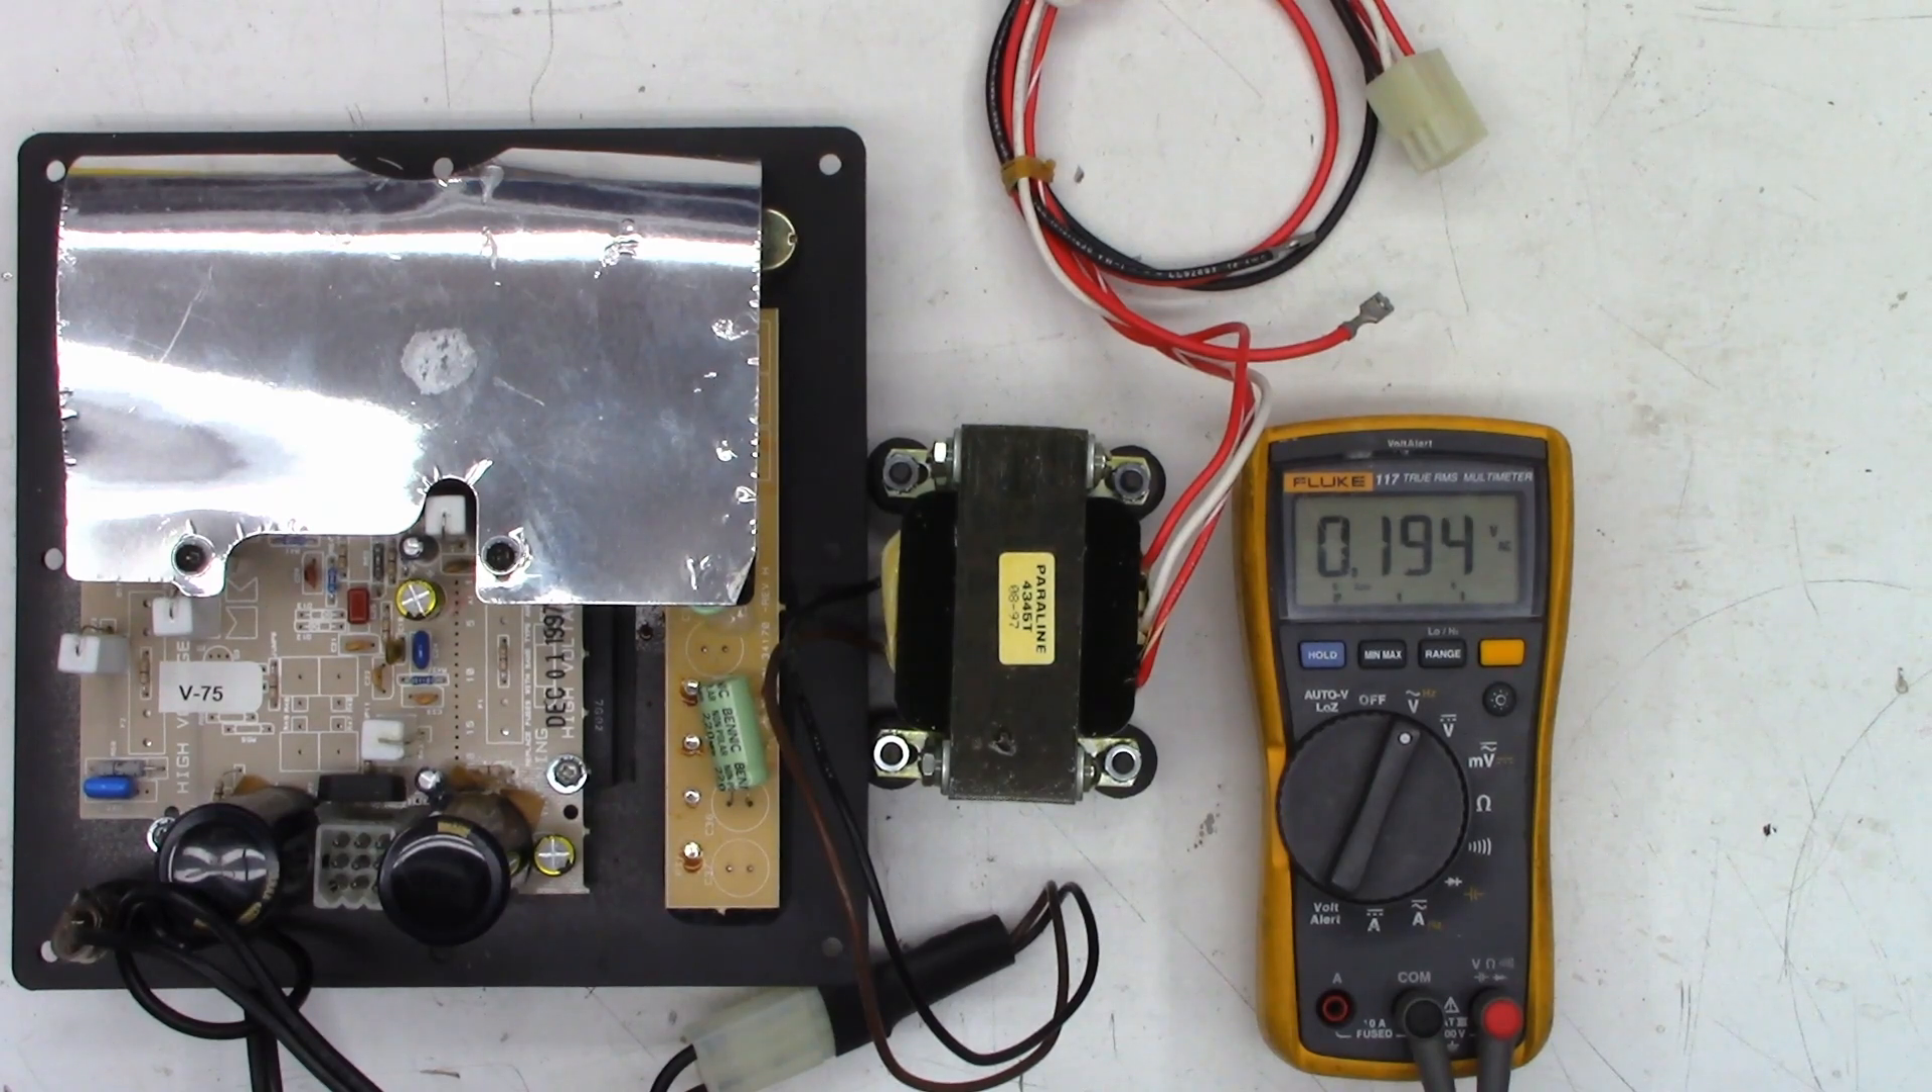I've got the transformer set up here. I don't have it connected to the main board yet.